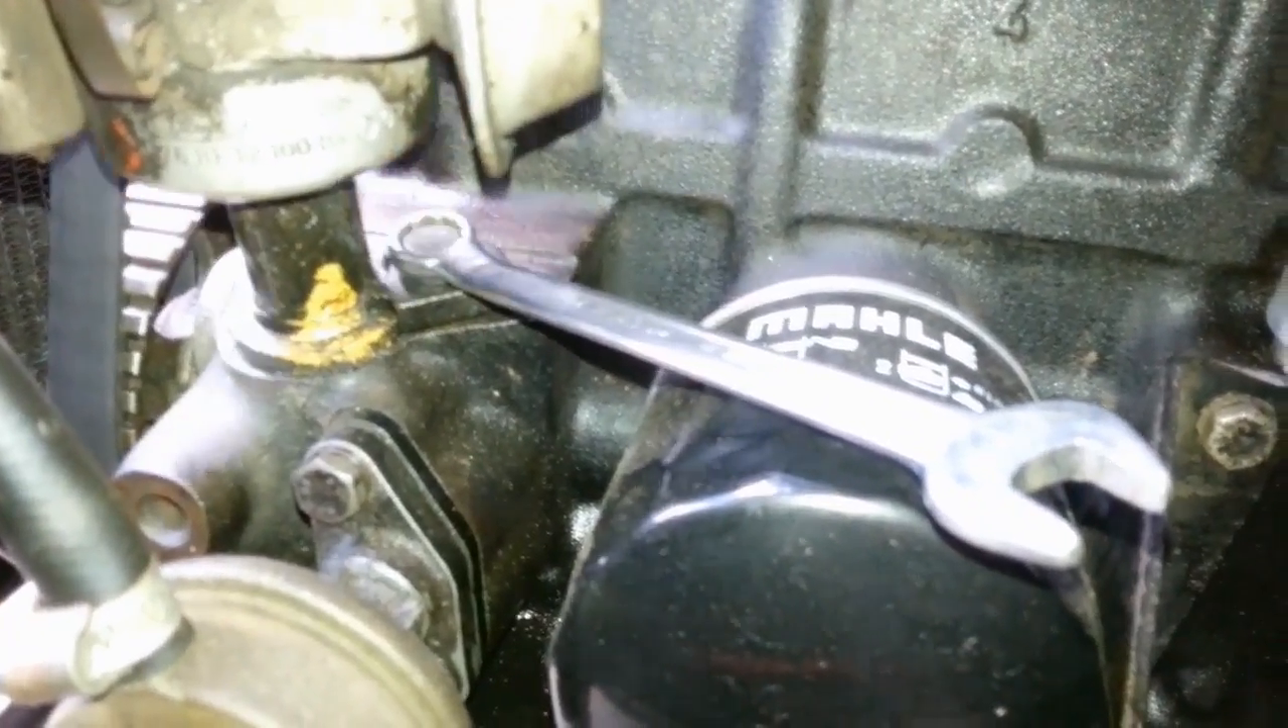Okay, I've already put the spanner on the lock bolt. You can see it there.